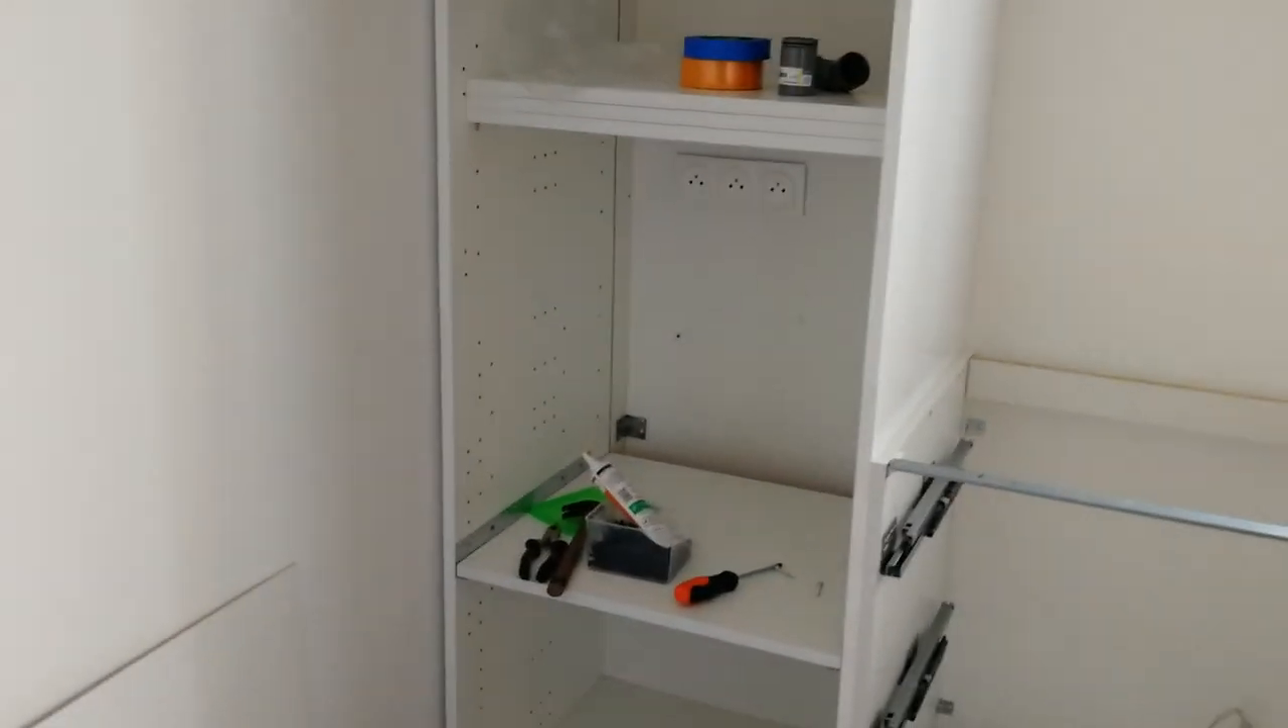As you can see tower unit is pretty much built waiting for the oven and the microwave.